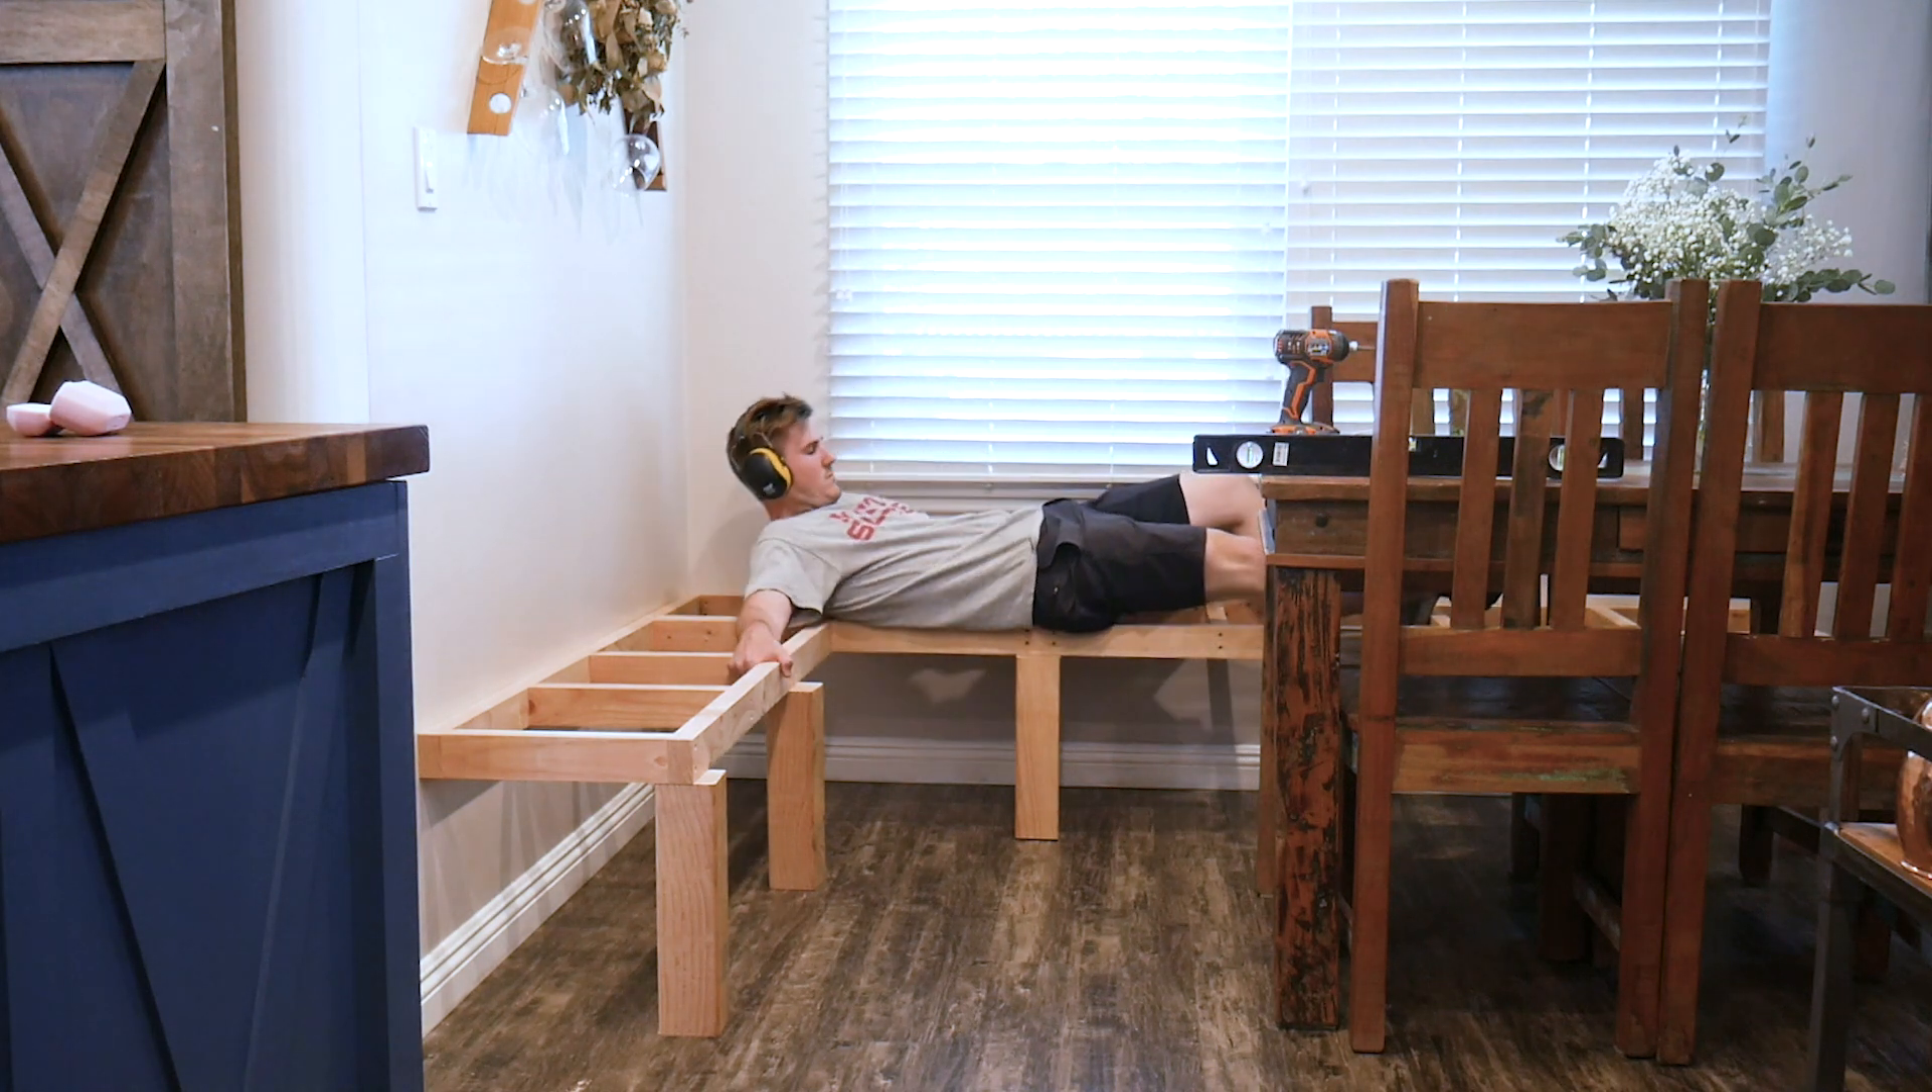Okay so just finished installing the frame of the bench.